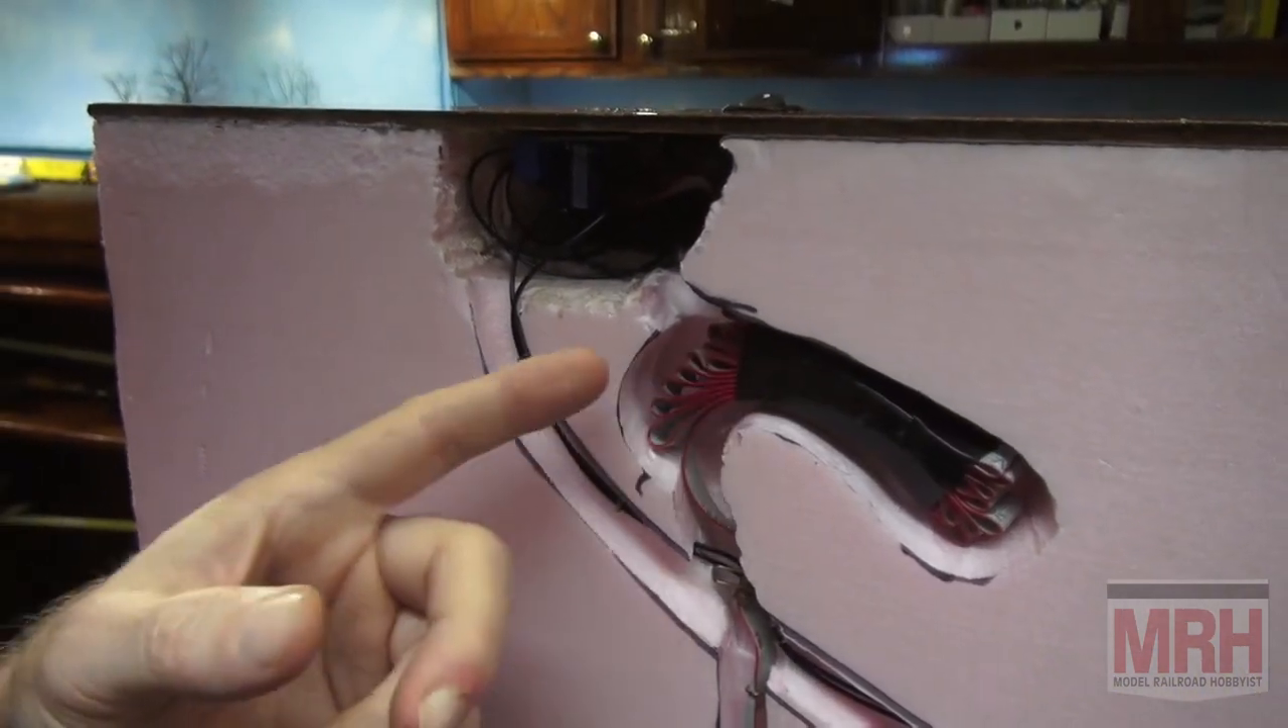Now all the ribbon wires. All the black wires. Everything is tucked into our grooves in the foam.